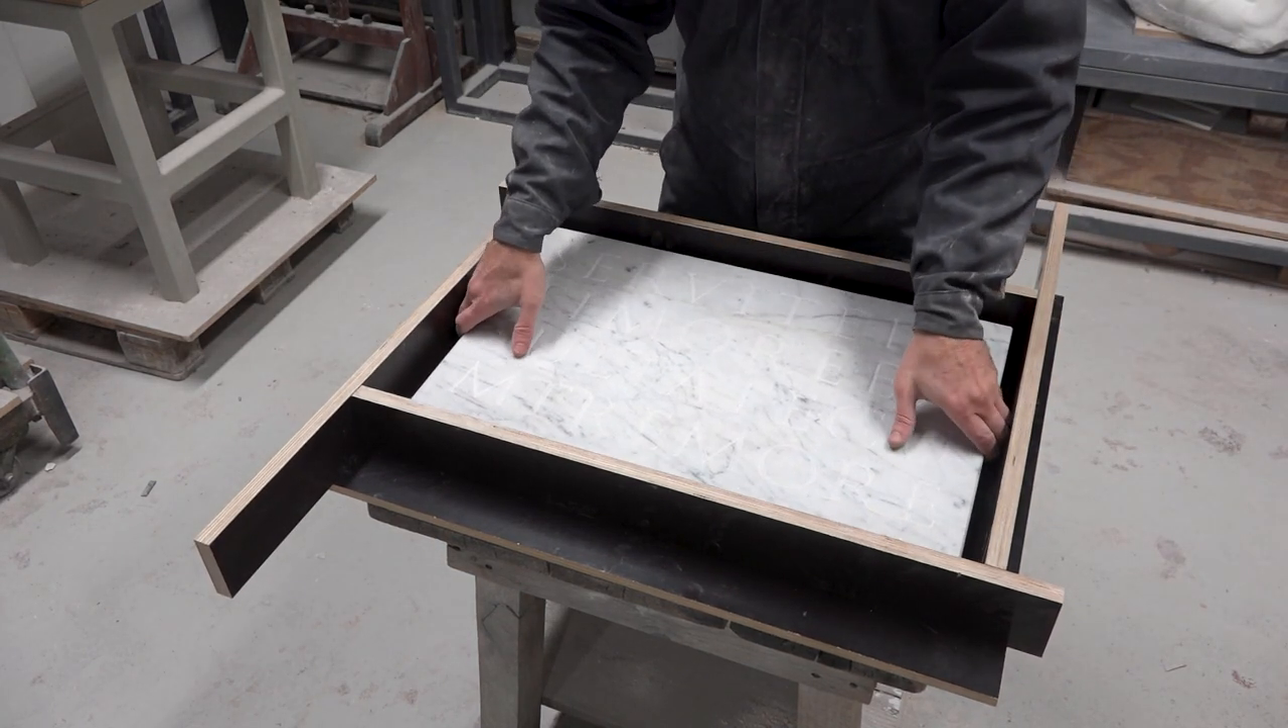And as you can see the marble inscription fits very nicely into the framework.